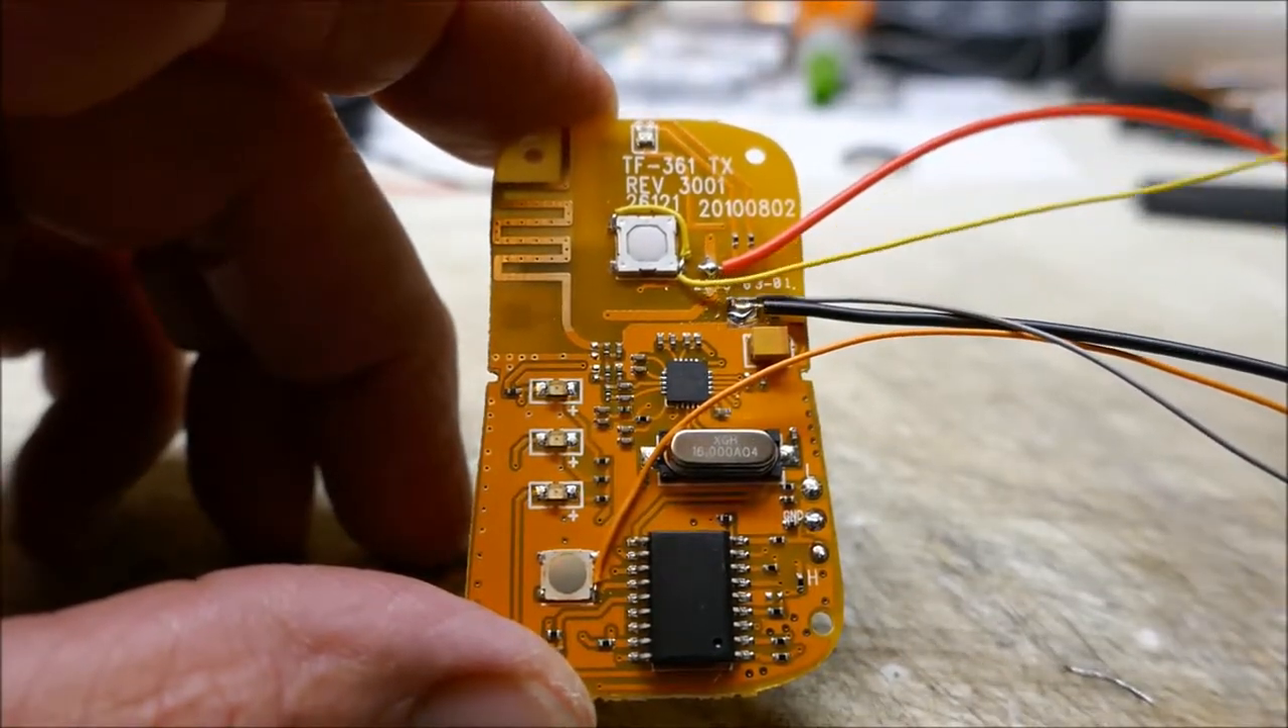All right so i've got all my wire soldered on.